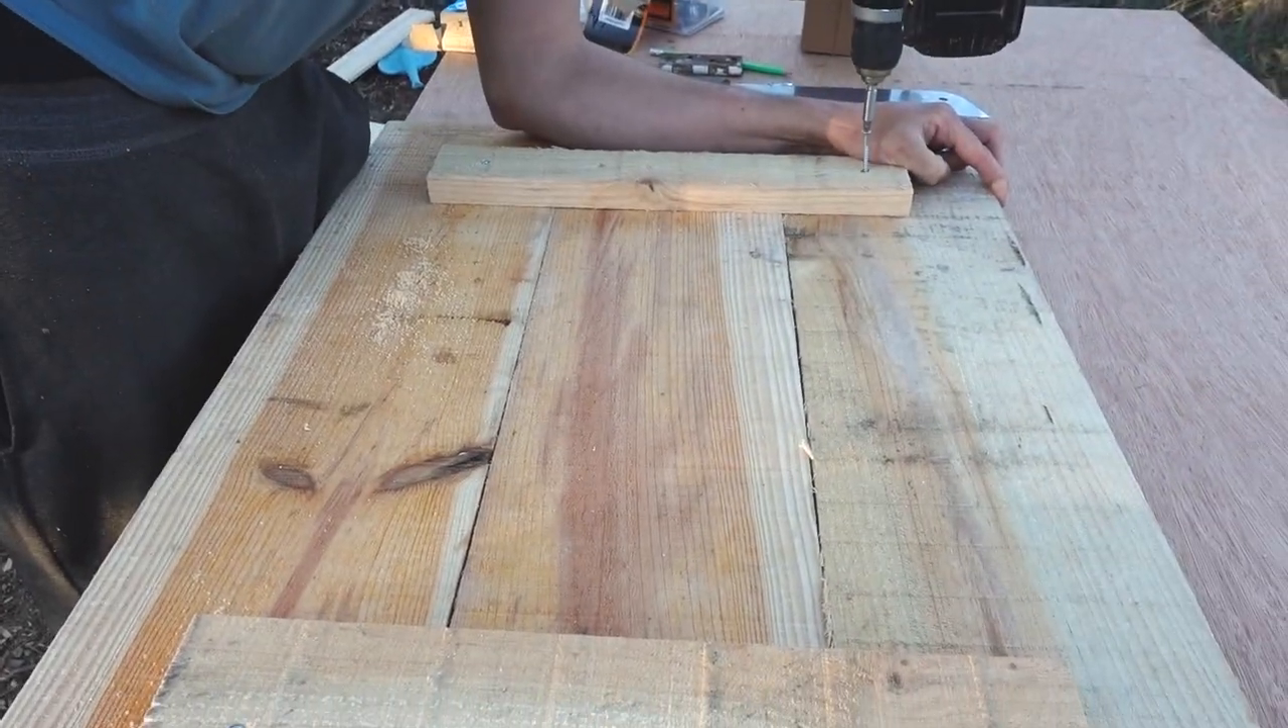So we've used two offcuts of wood to connect the beams together and Theo's just drilling them in.